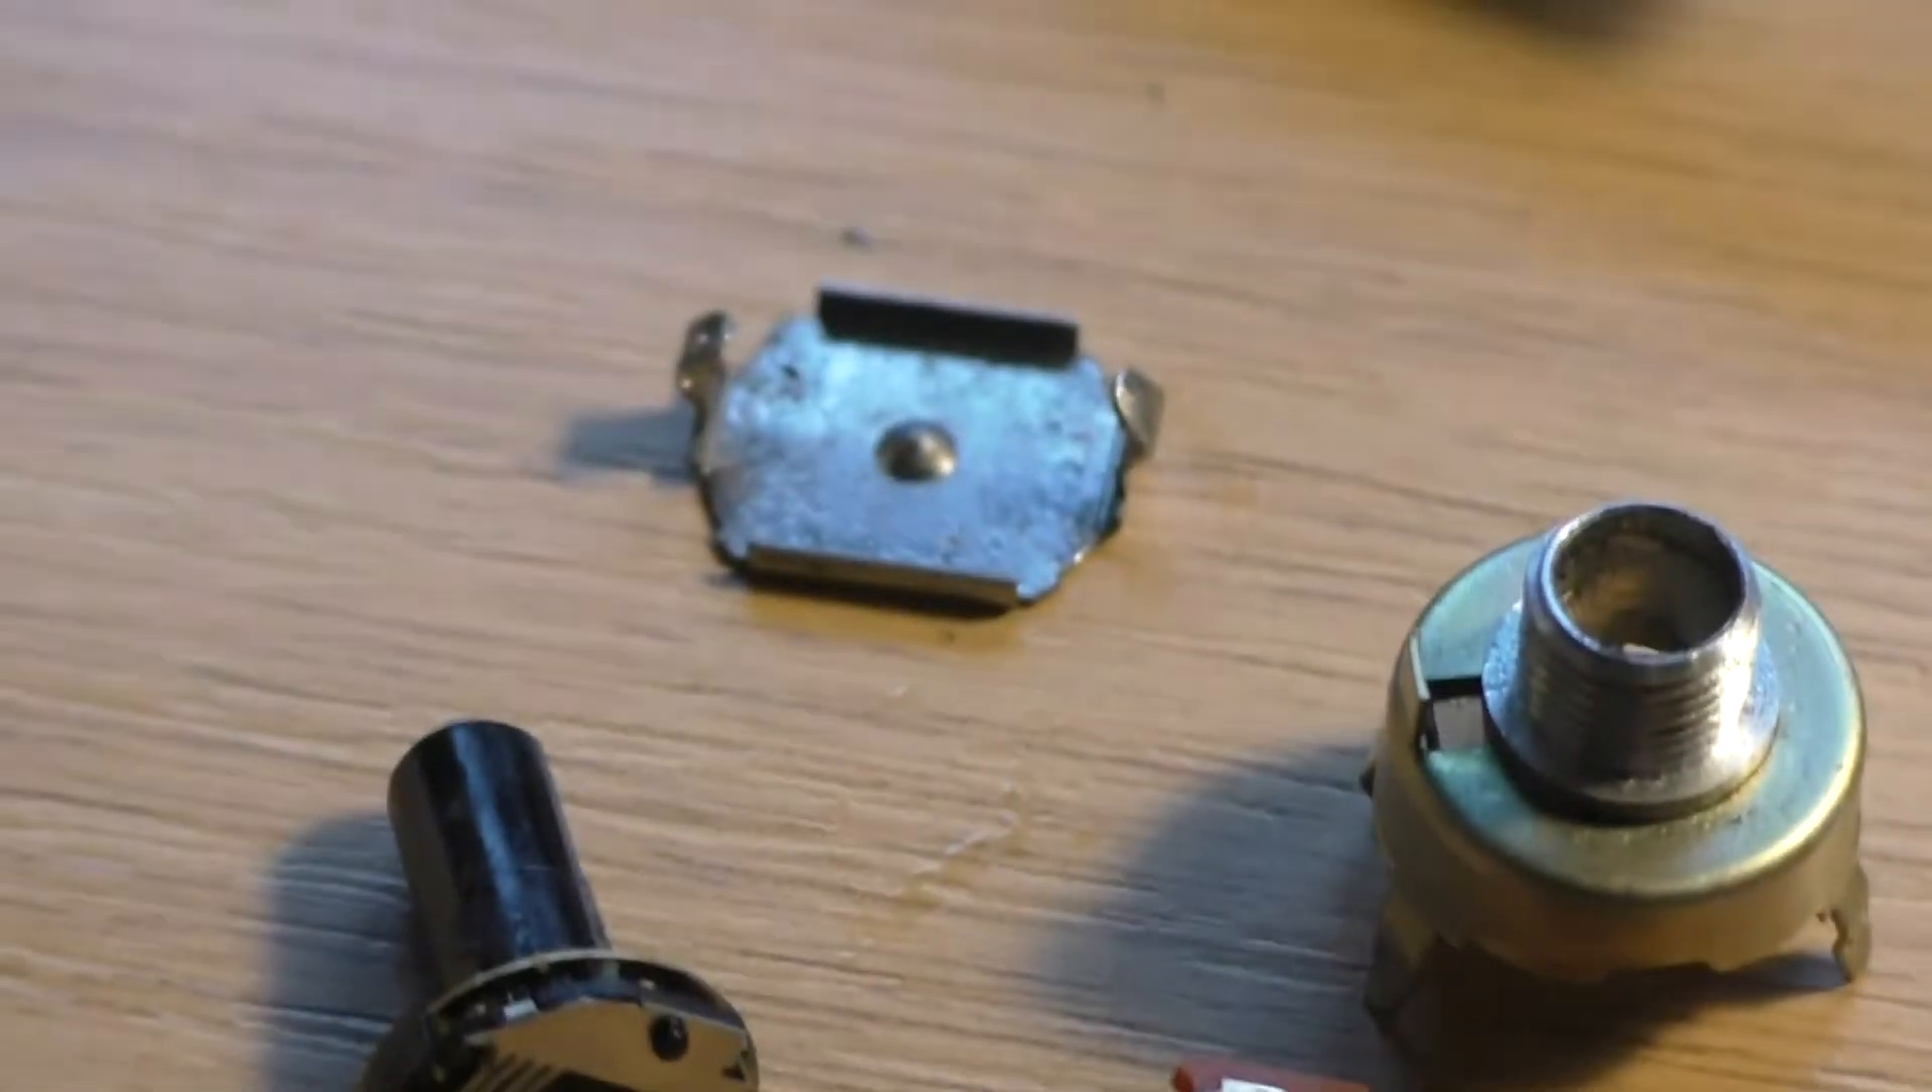Um i've took the encoder apart and here it is.